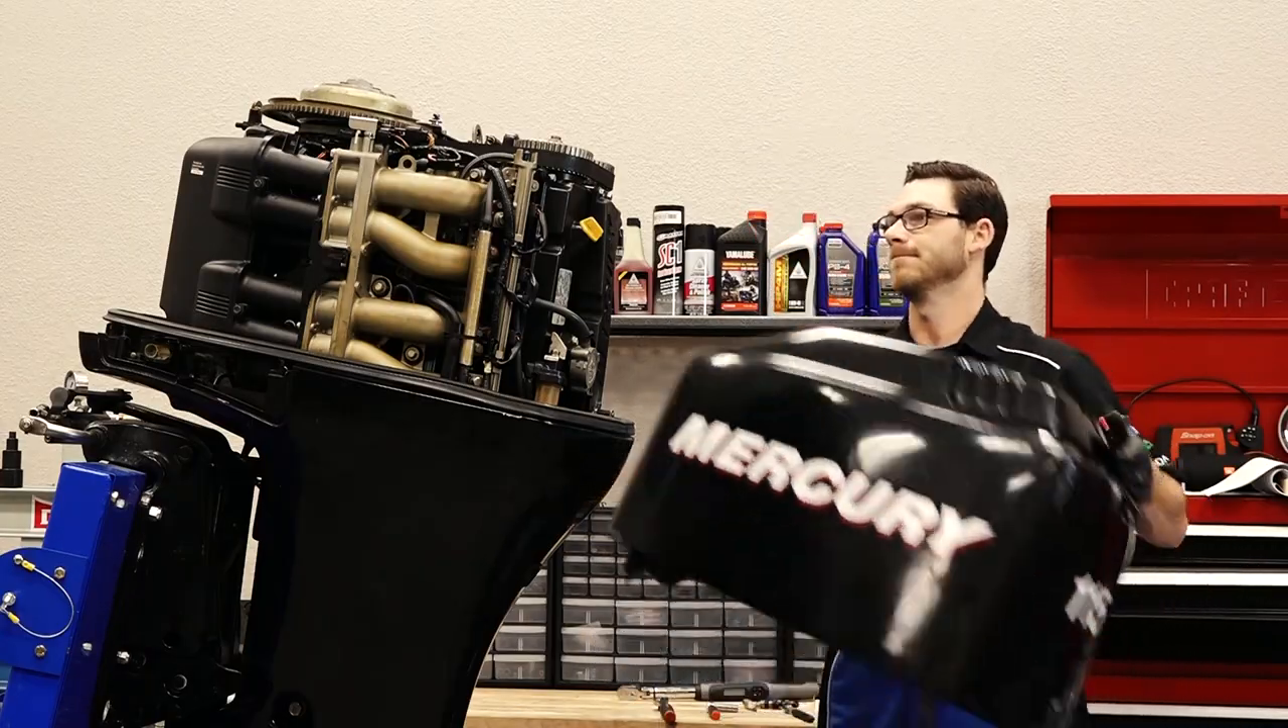Alright, the last thing we have to do is put our cowling back on.